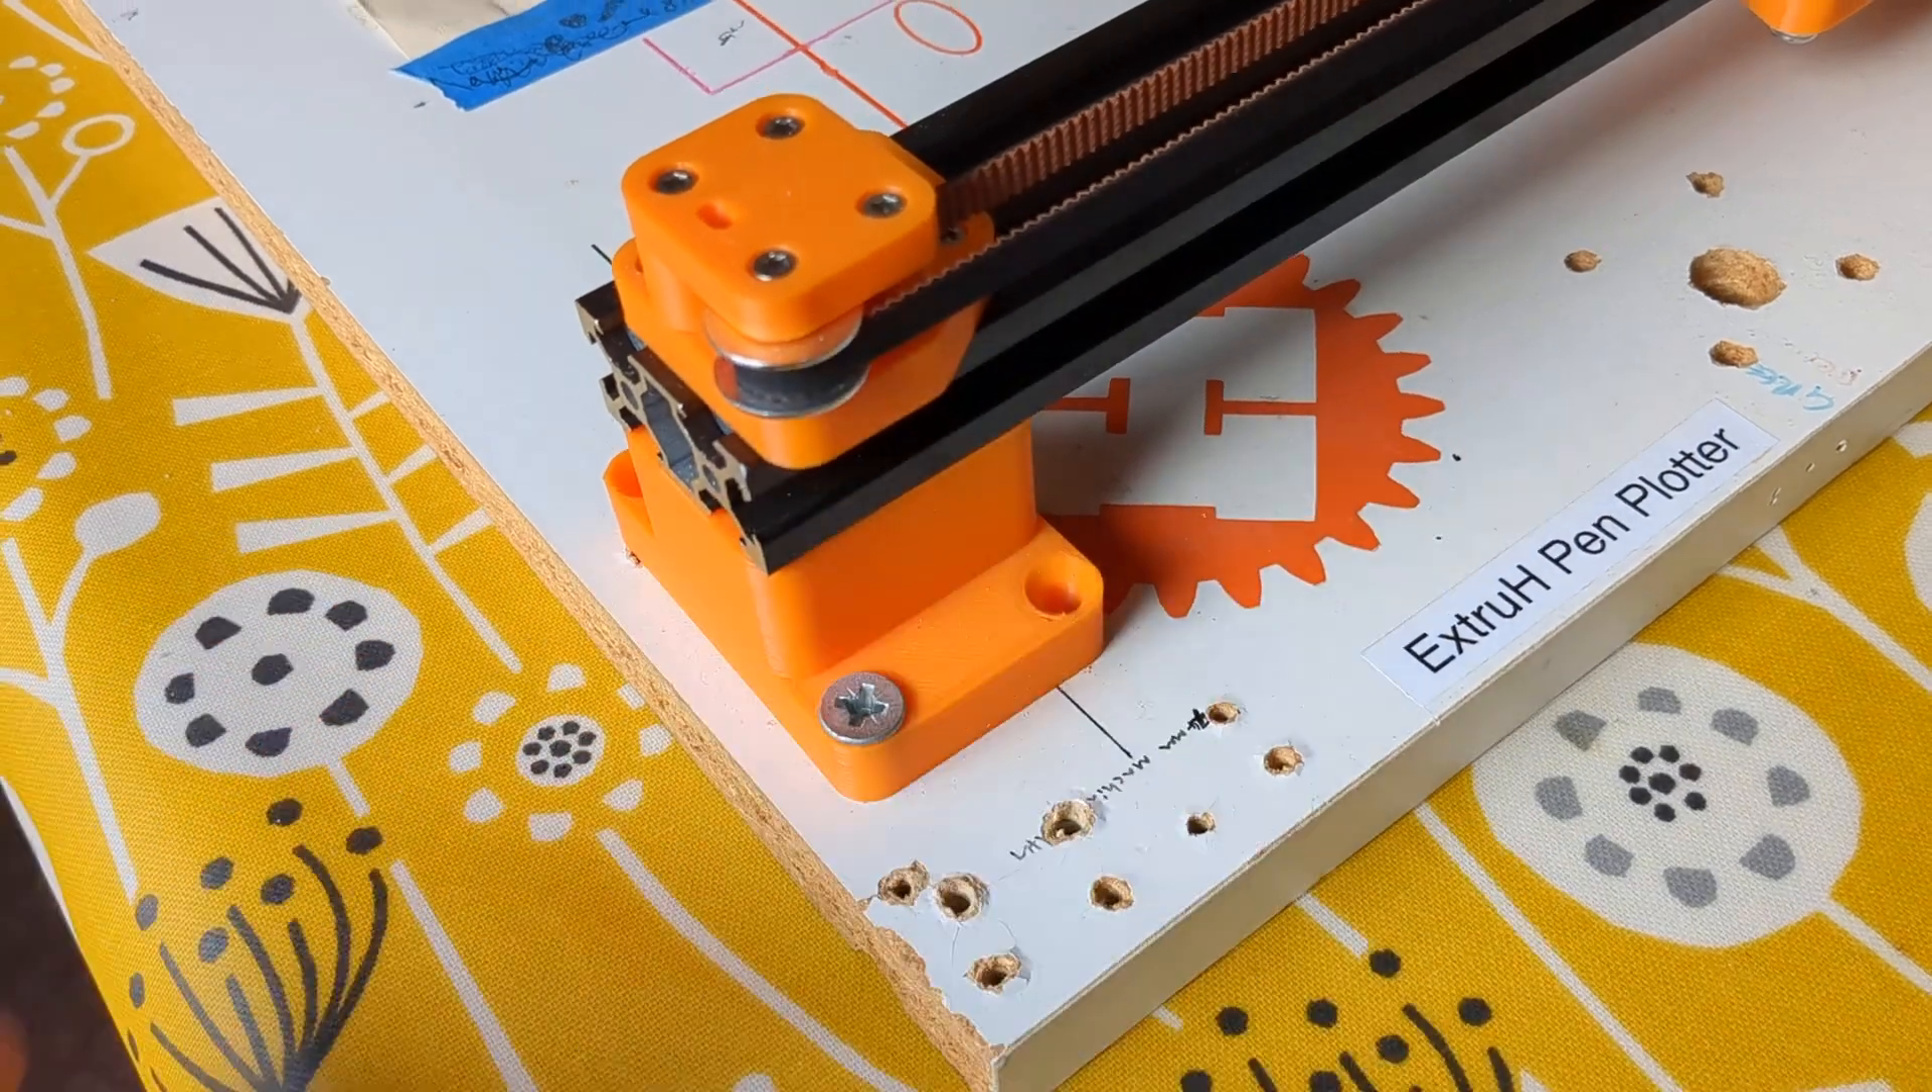And as you can see, I actually don't have all of the screws fitted in.